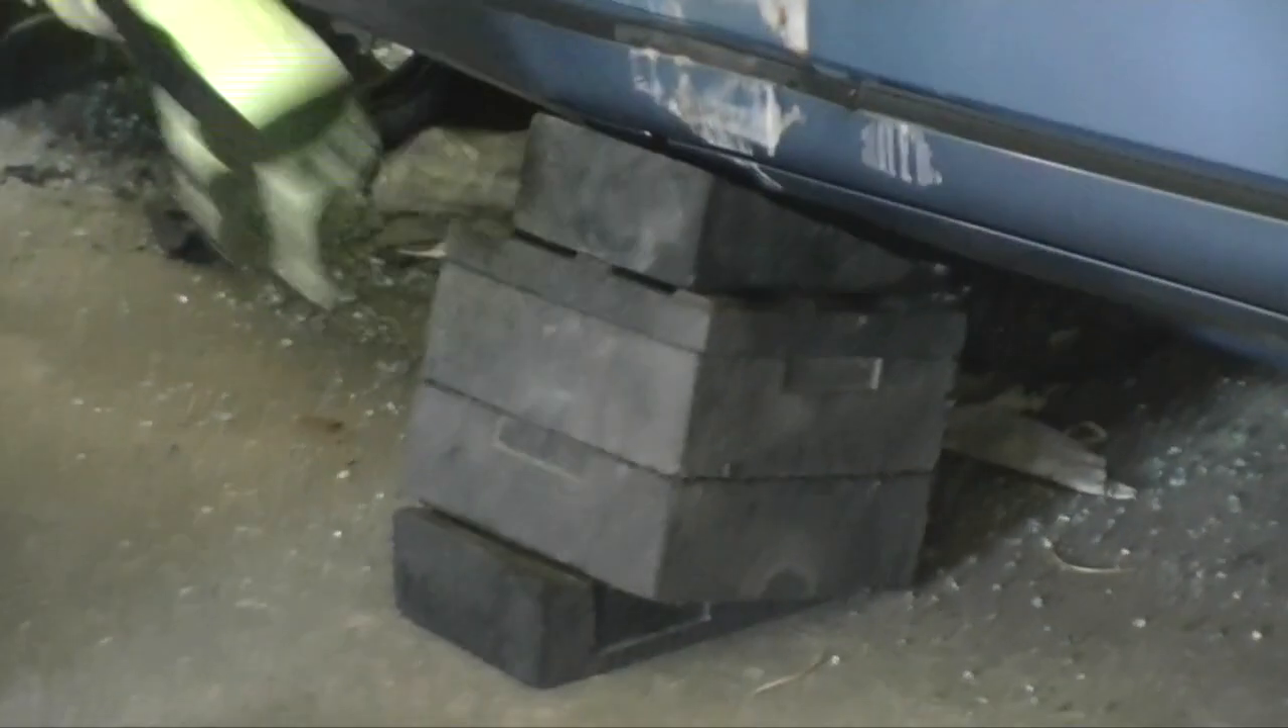So we have closed the gap completely between ground and vehicle, if you can see that, okay. That's roughly what we're looking for.